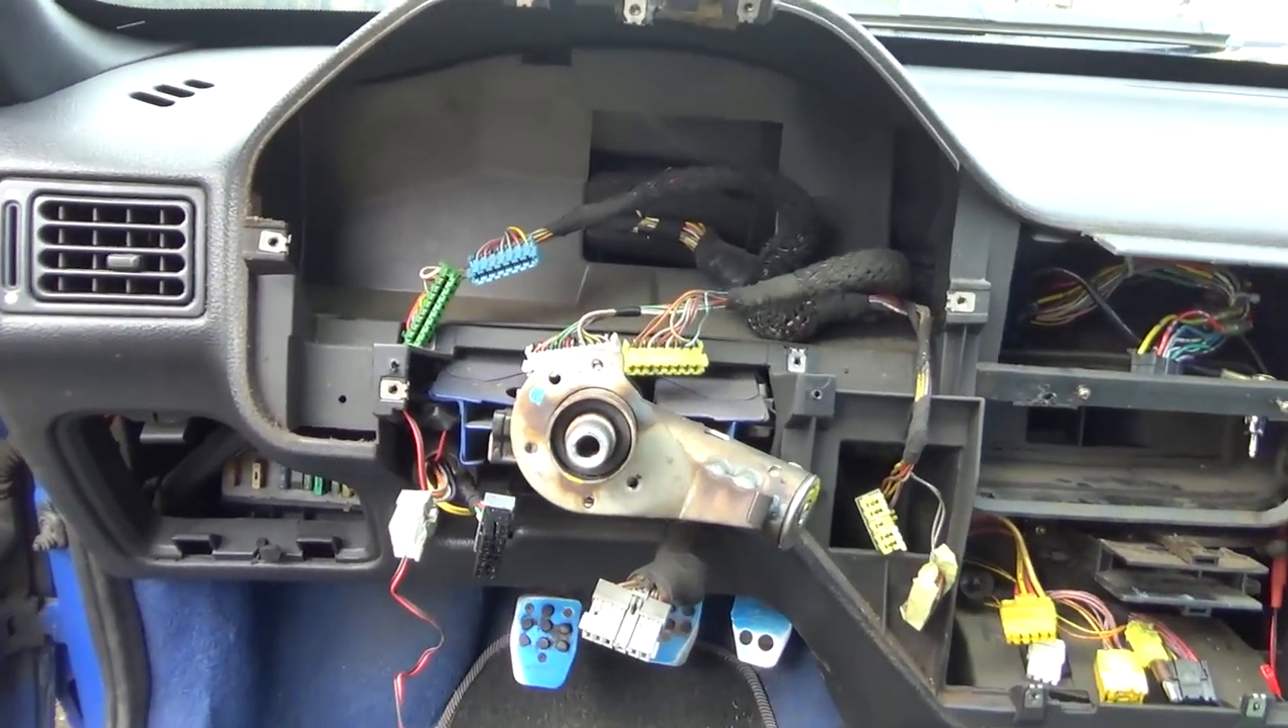Okay, this is how it's looking right now. We only have to remove the dash.